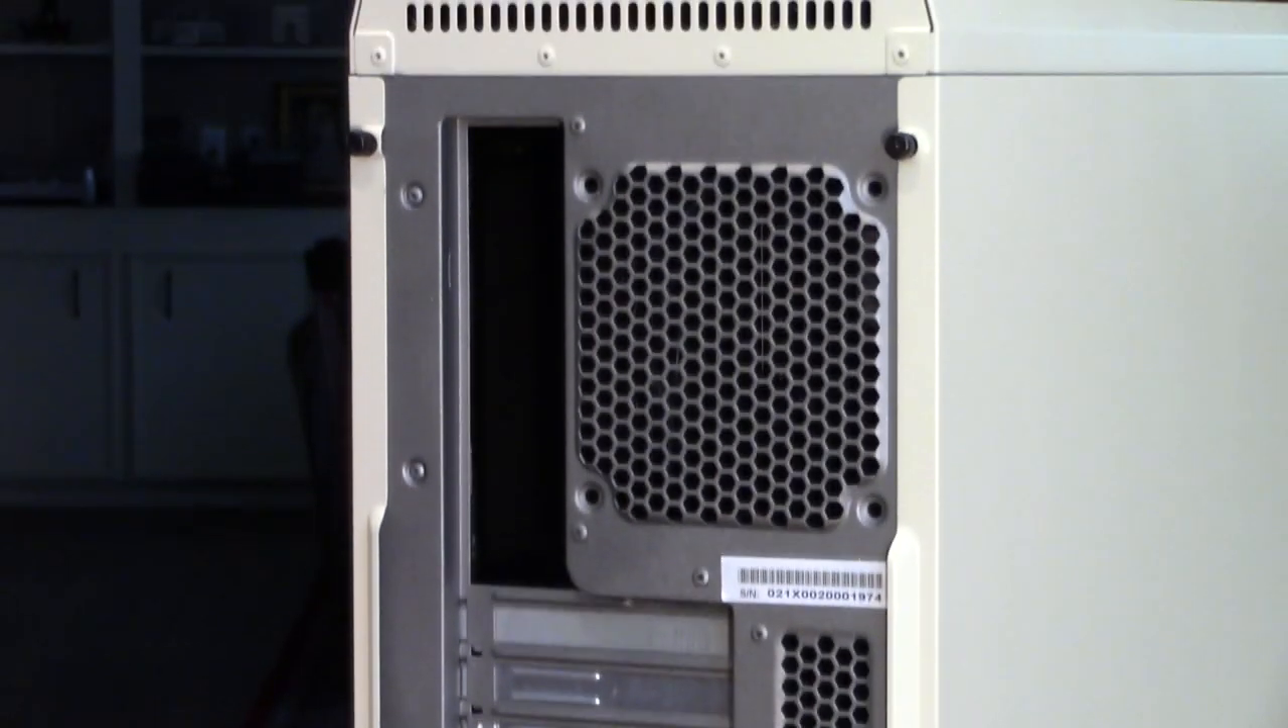I even reapplied the serial number label right under the fan grill.